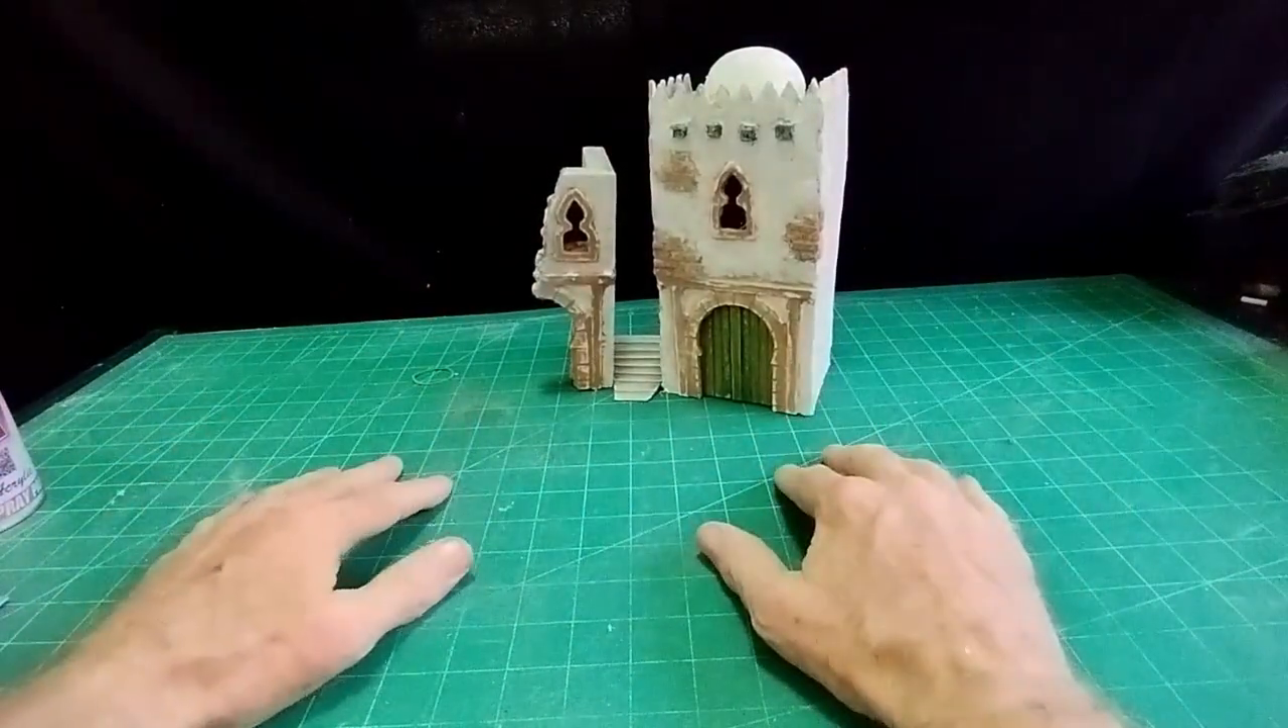I finished my two buildings off. A little stairway in between there.